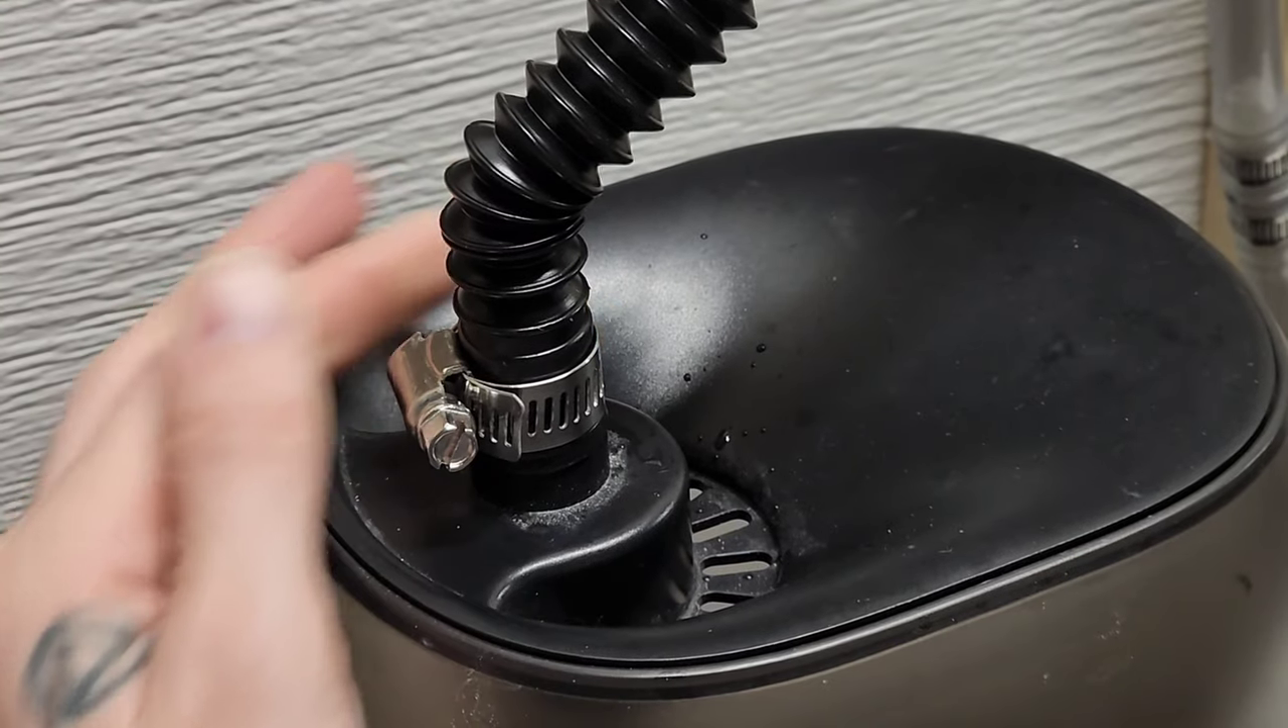Attached an expandable hose that came with the fogger. Tightened it down with a hose clamp.